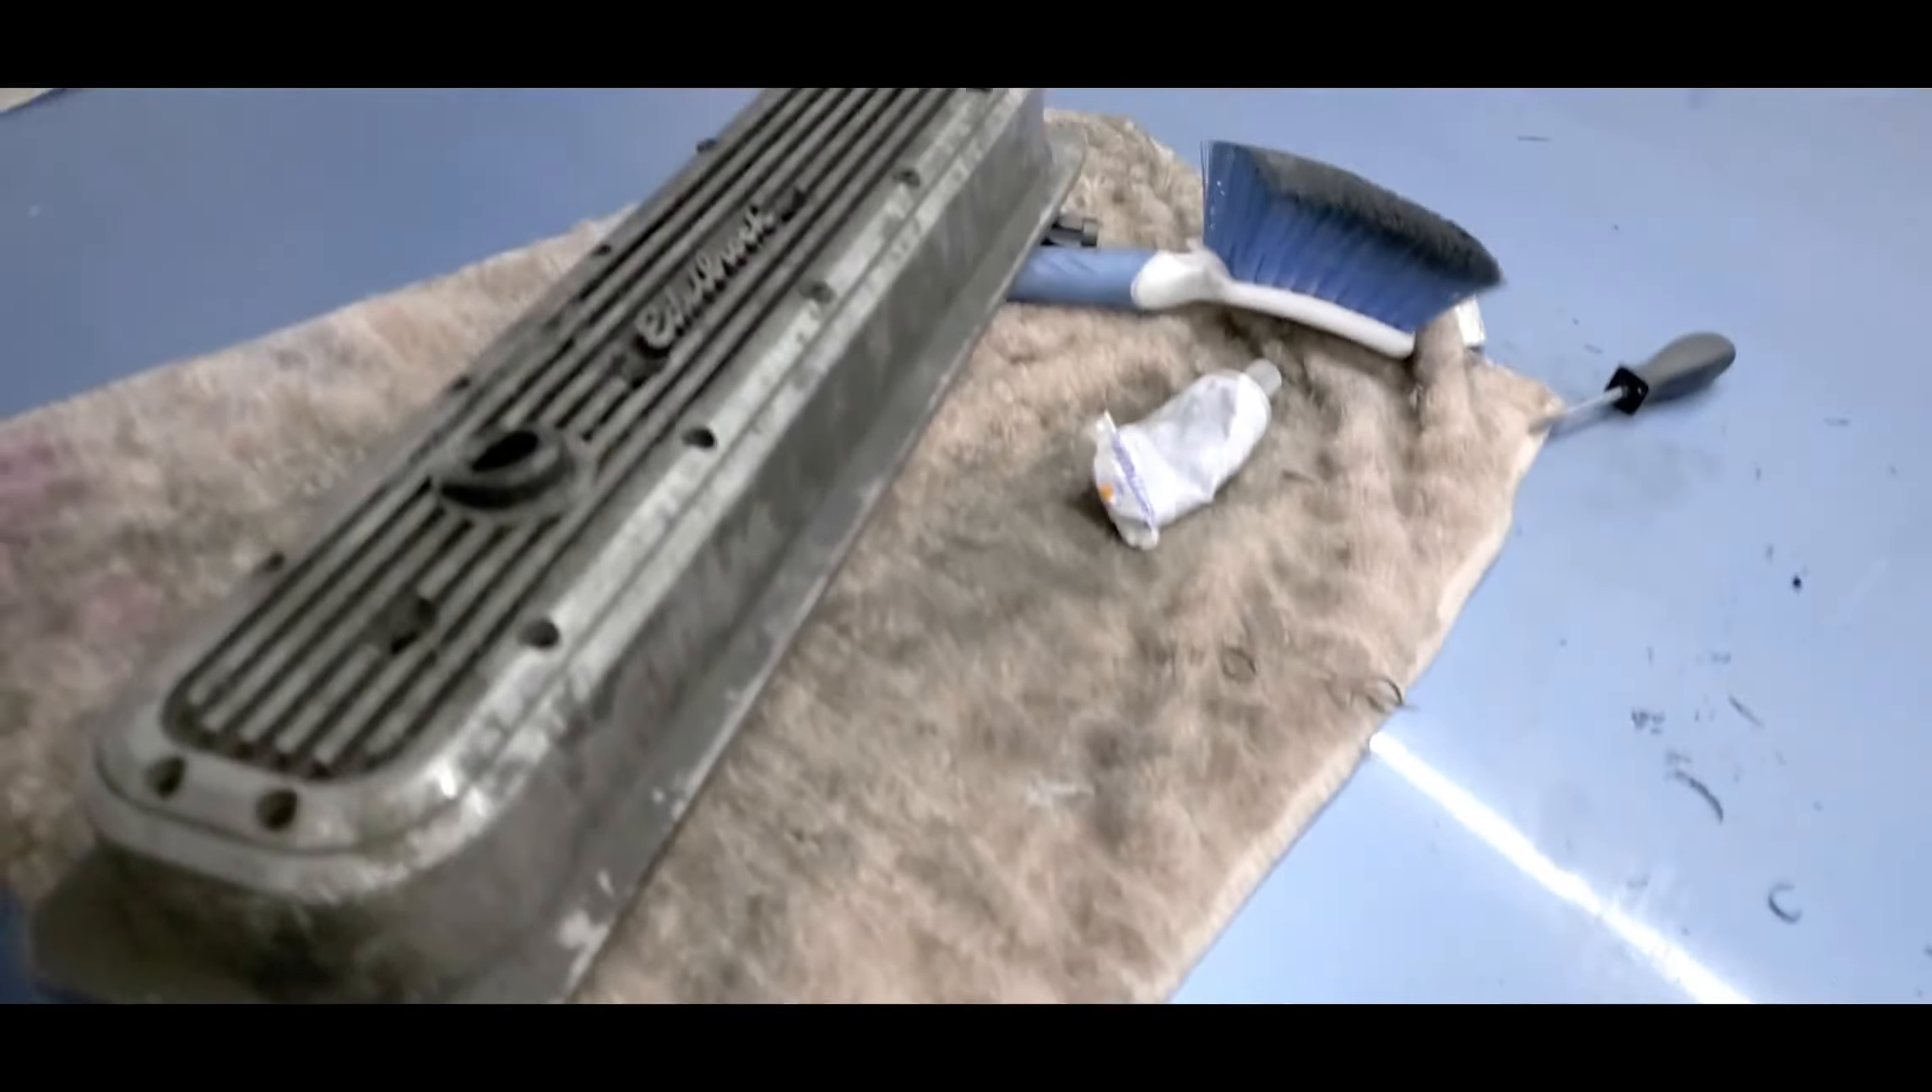I was able to uh get that valve cover out.